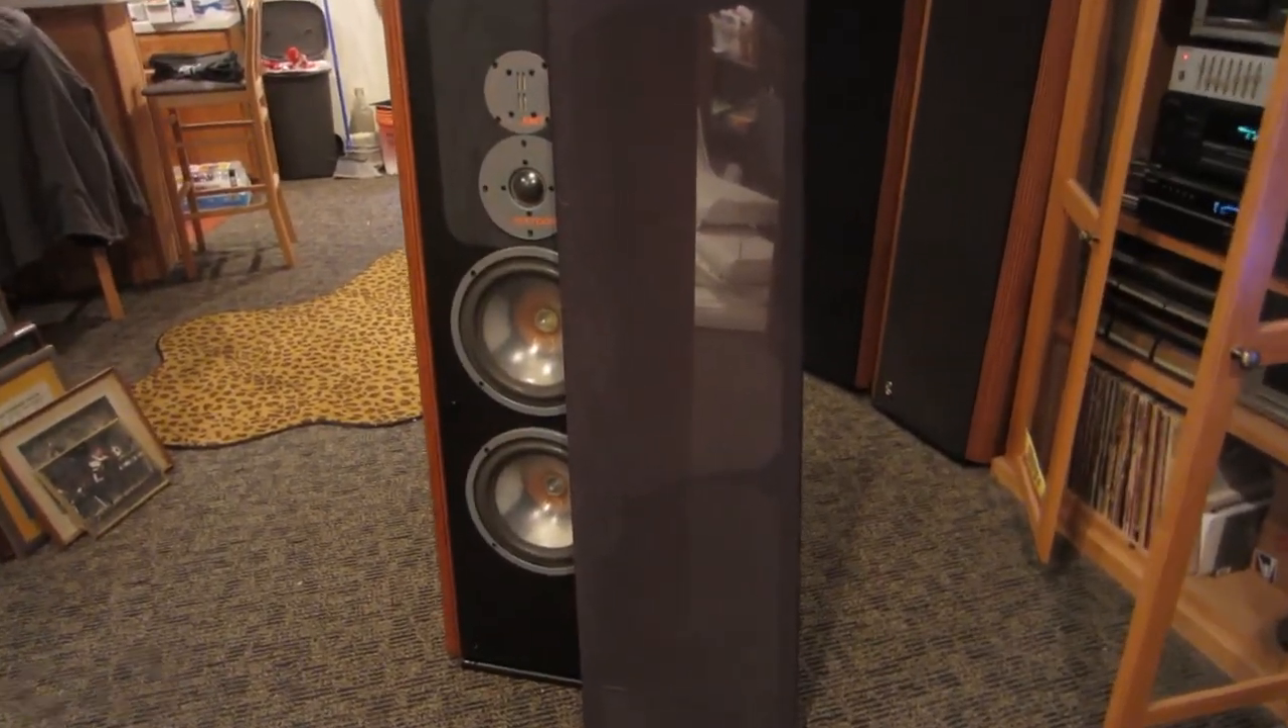Now that the speaker's done the last thing is to replace the grills.